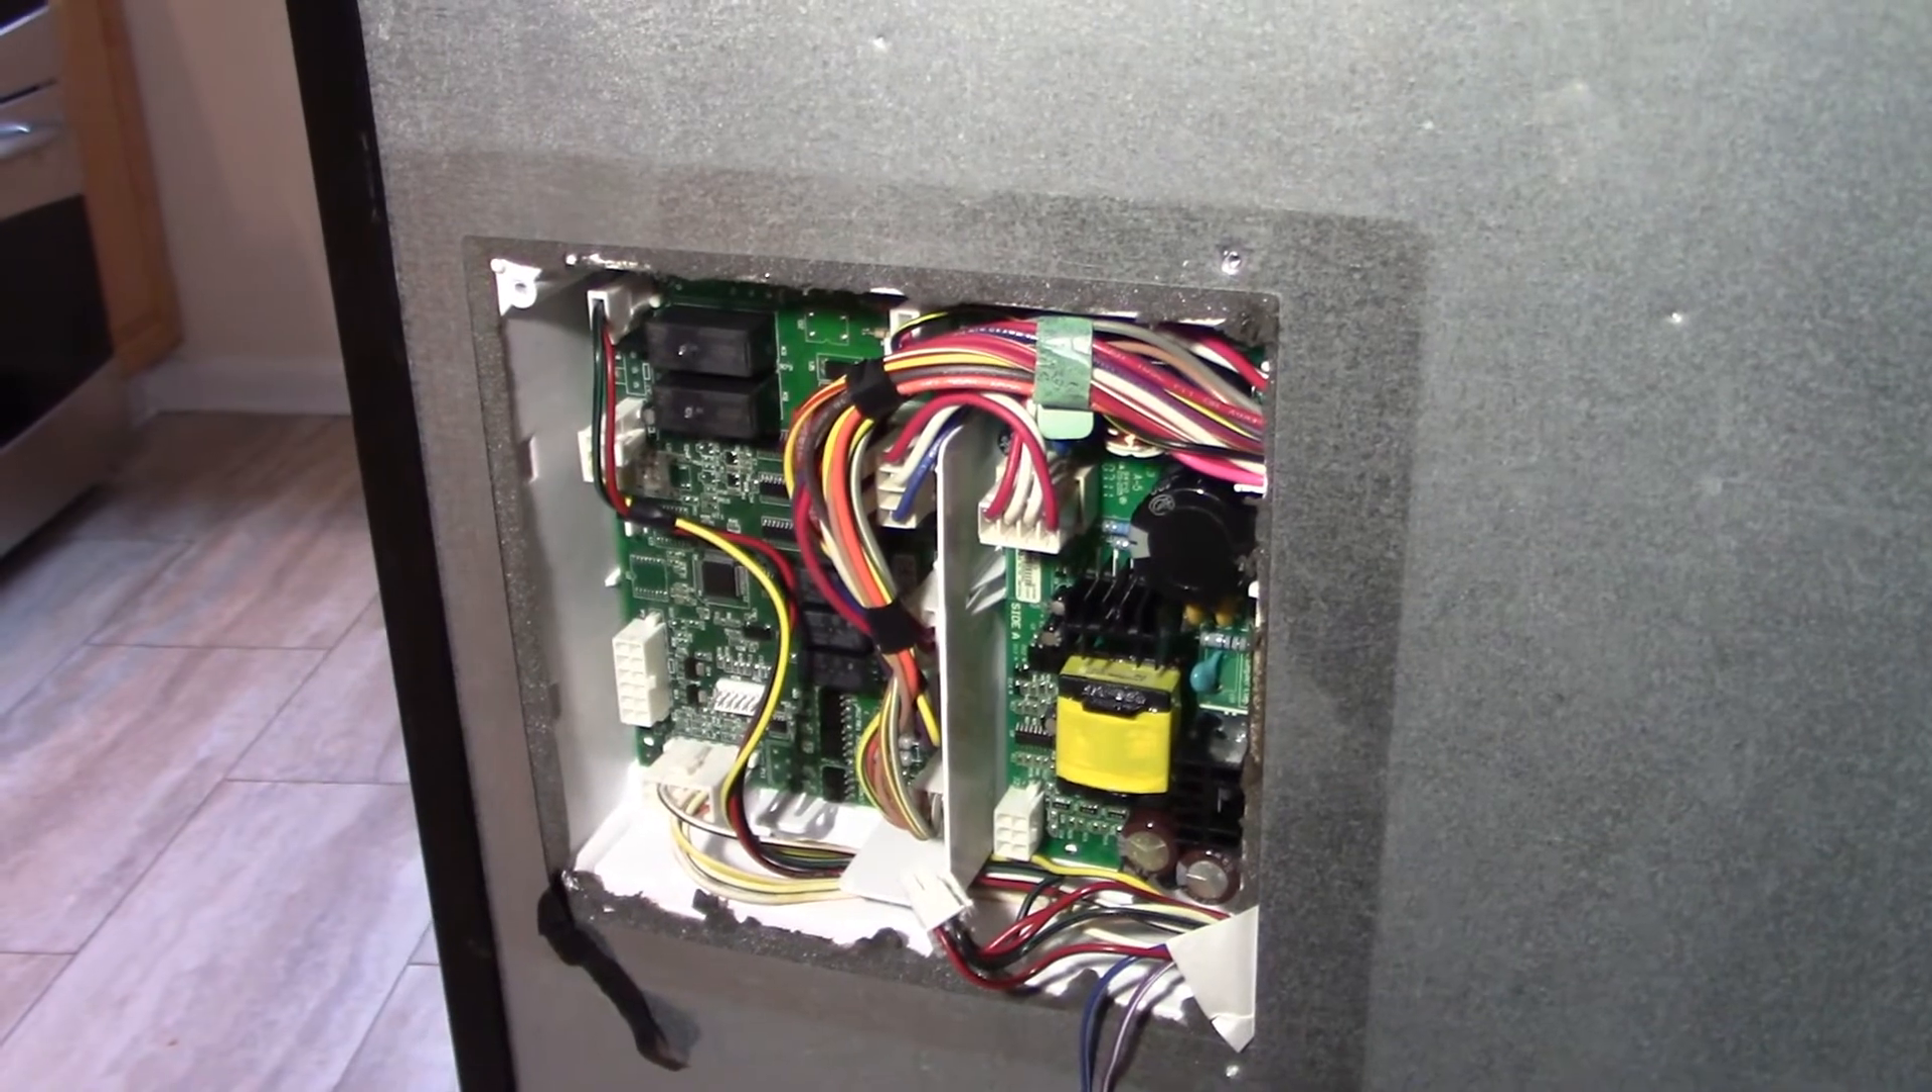Took the cover off of the control panel.